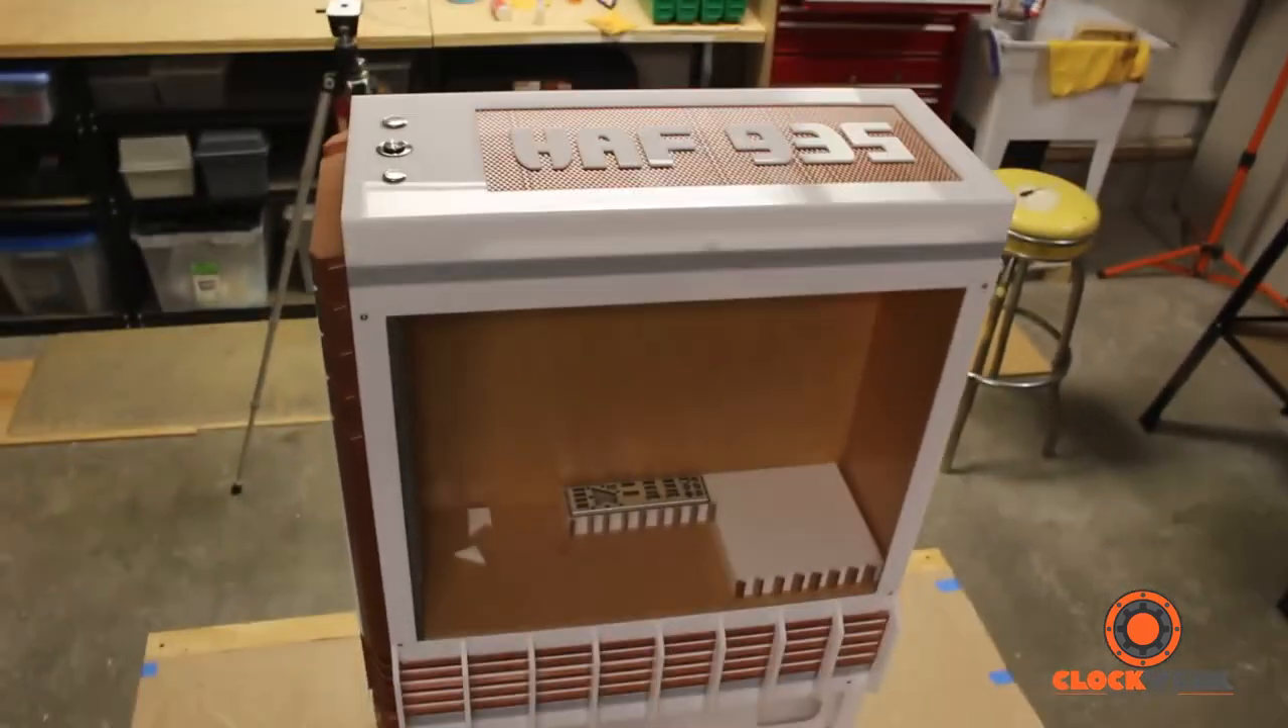Okay I got the top panel on and the uh rear panel is on as well.